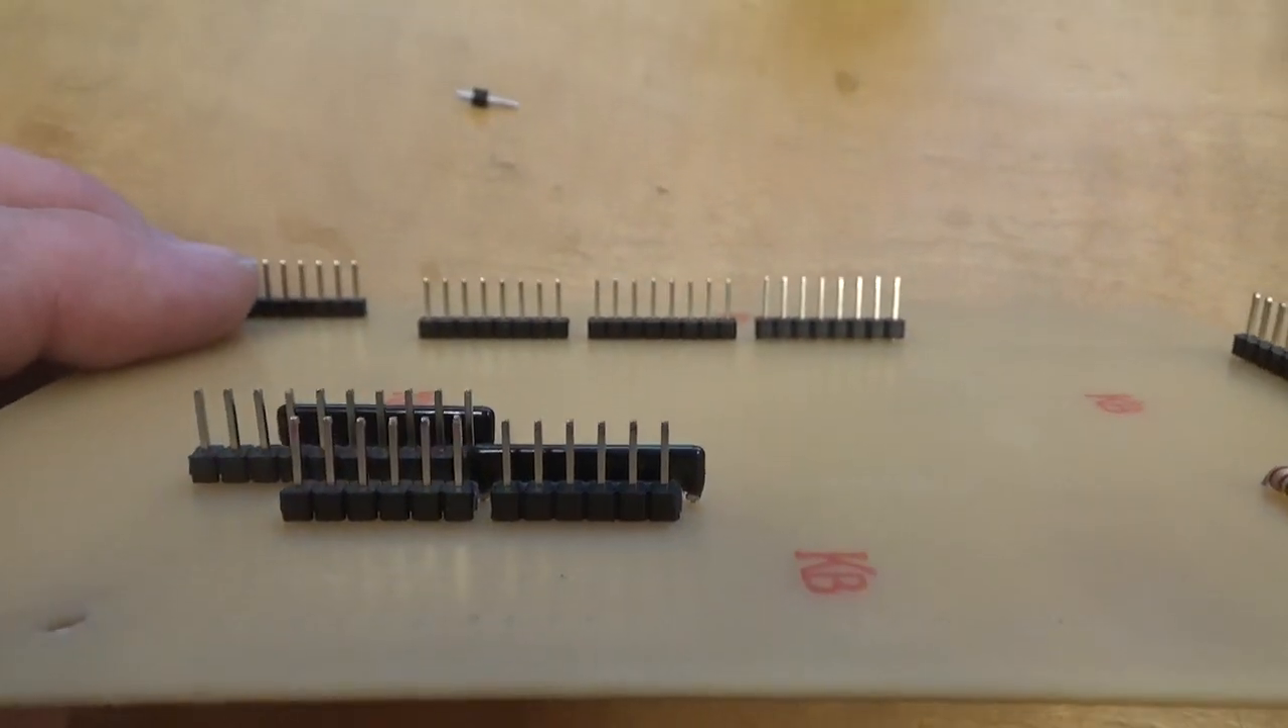Those pins are nice and flat now close onto the board as you can see there hopefully and if you look at them from above the other thing that's important is that they're all nice and straight in a line vertically.